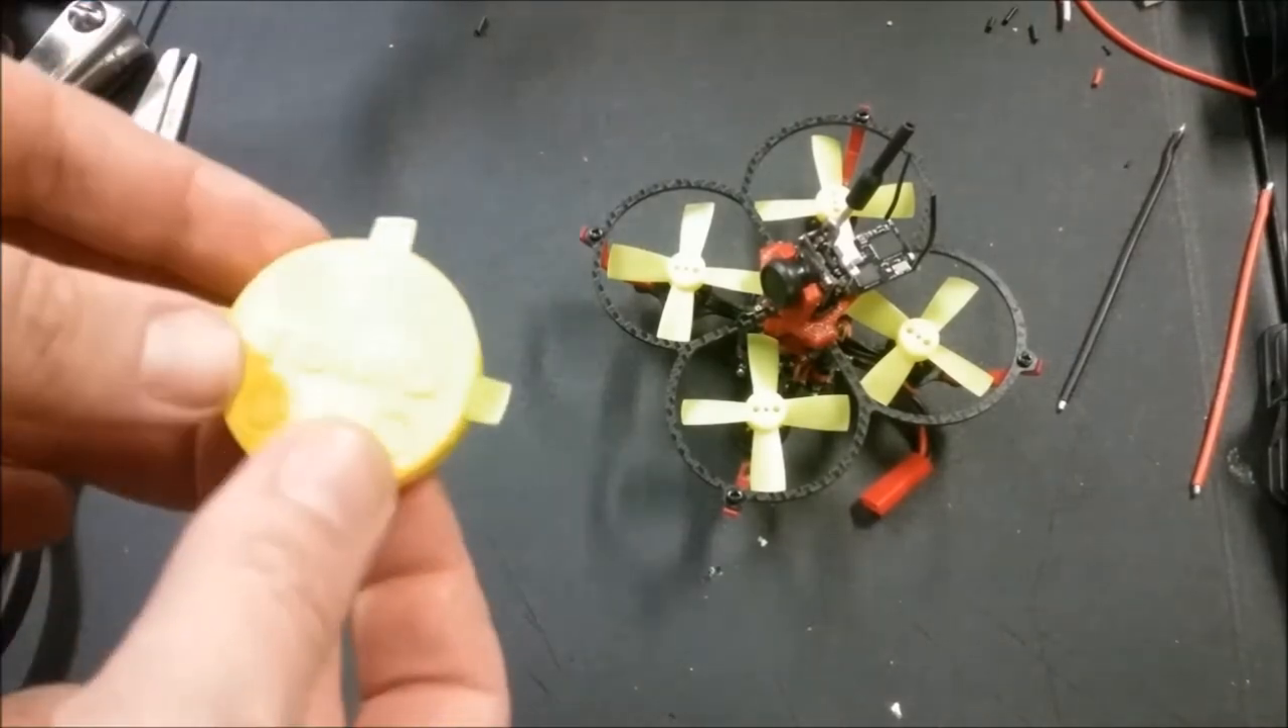Okay so we got our props on there and we are ready to go.